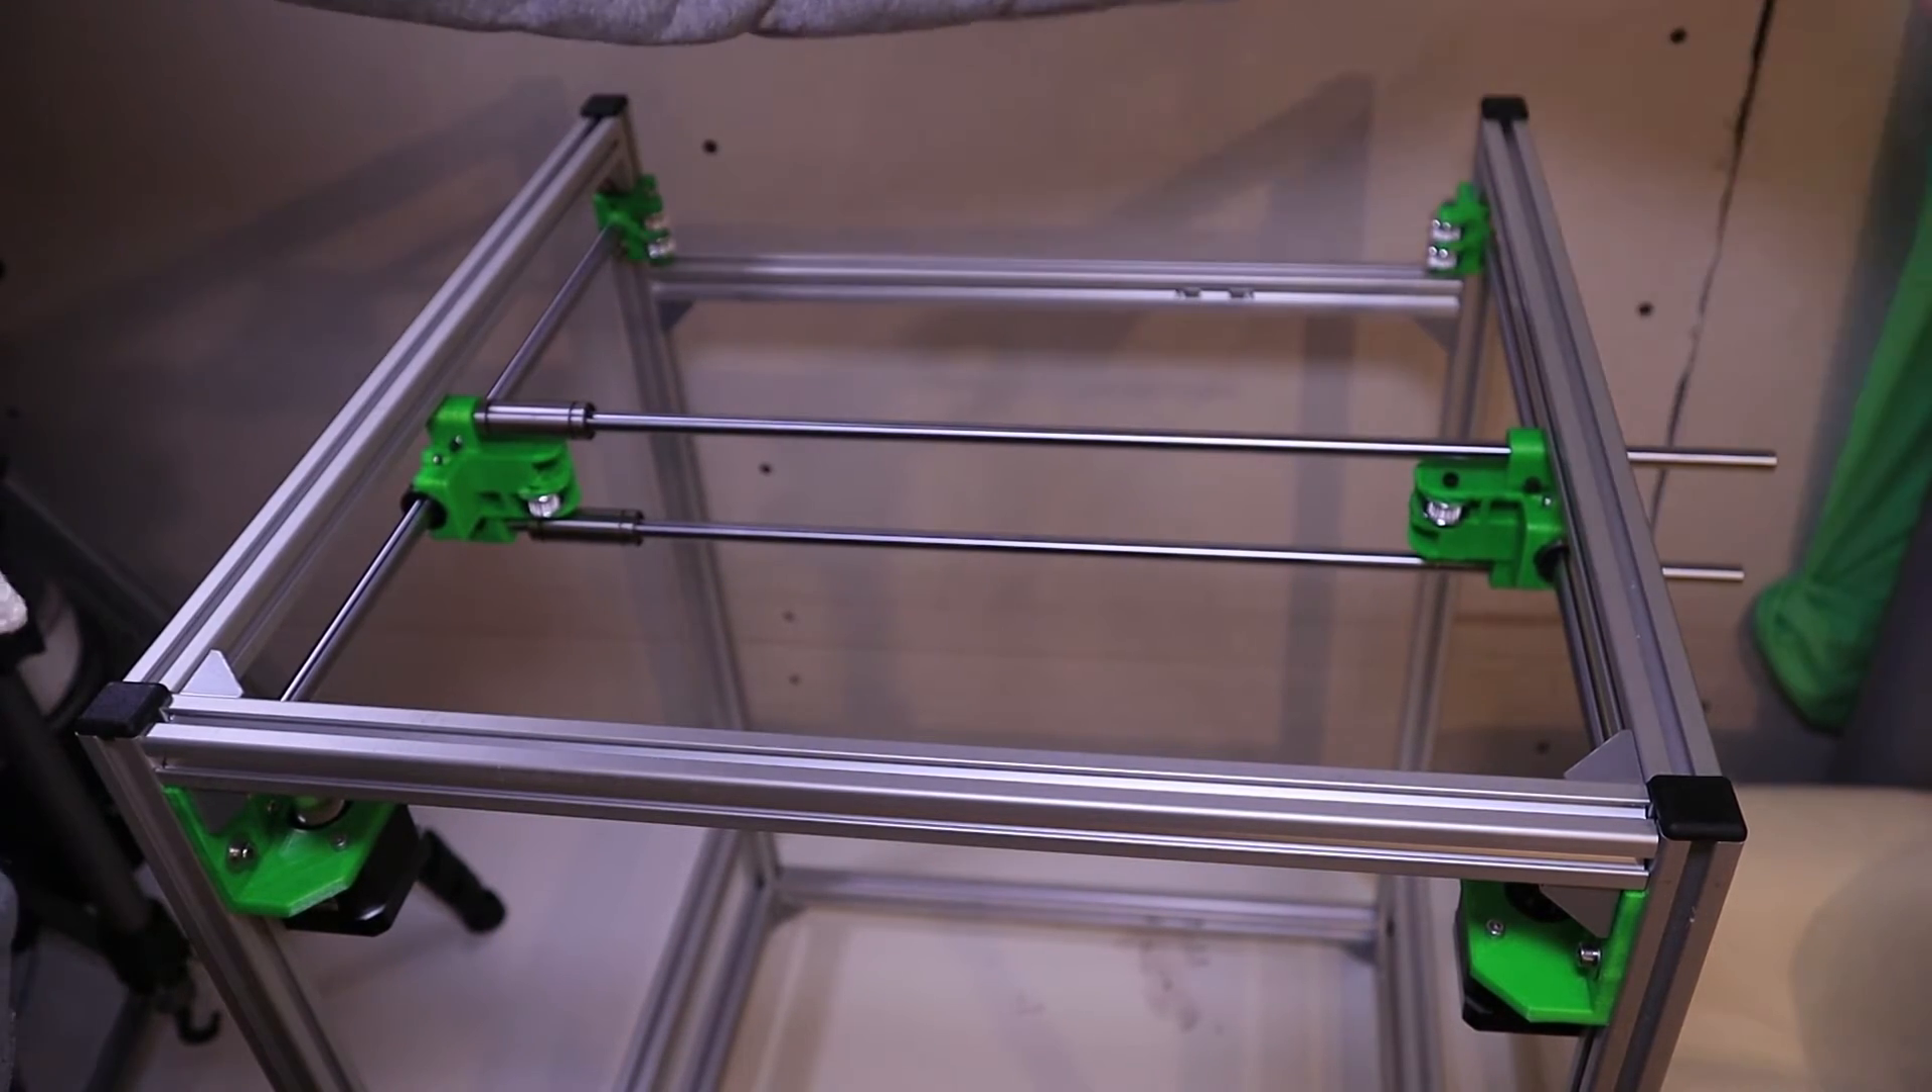Notice that my rods are too long now.